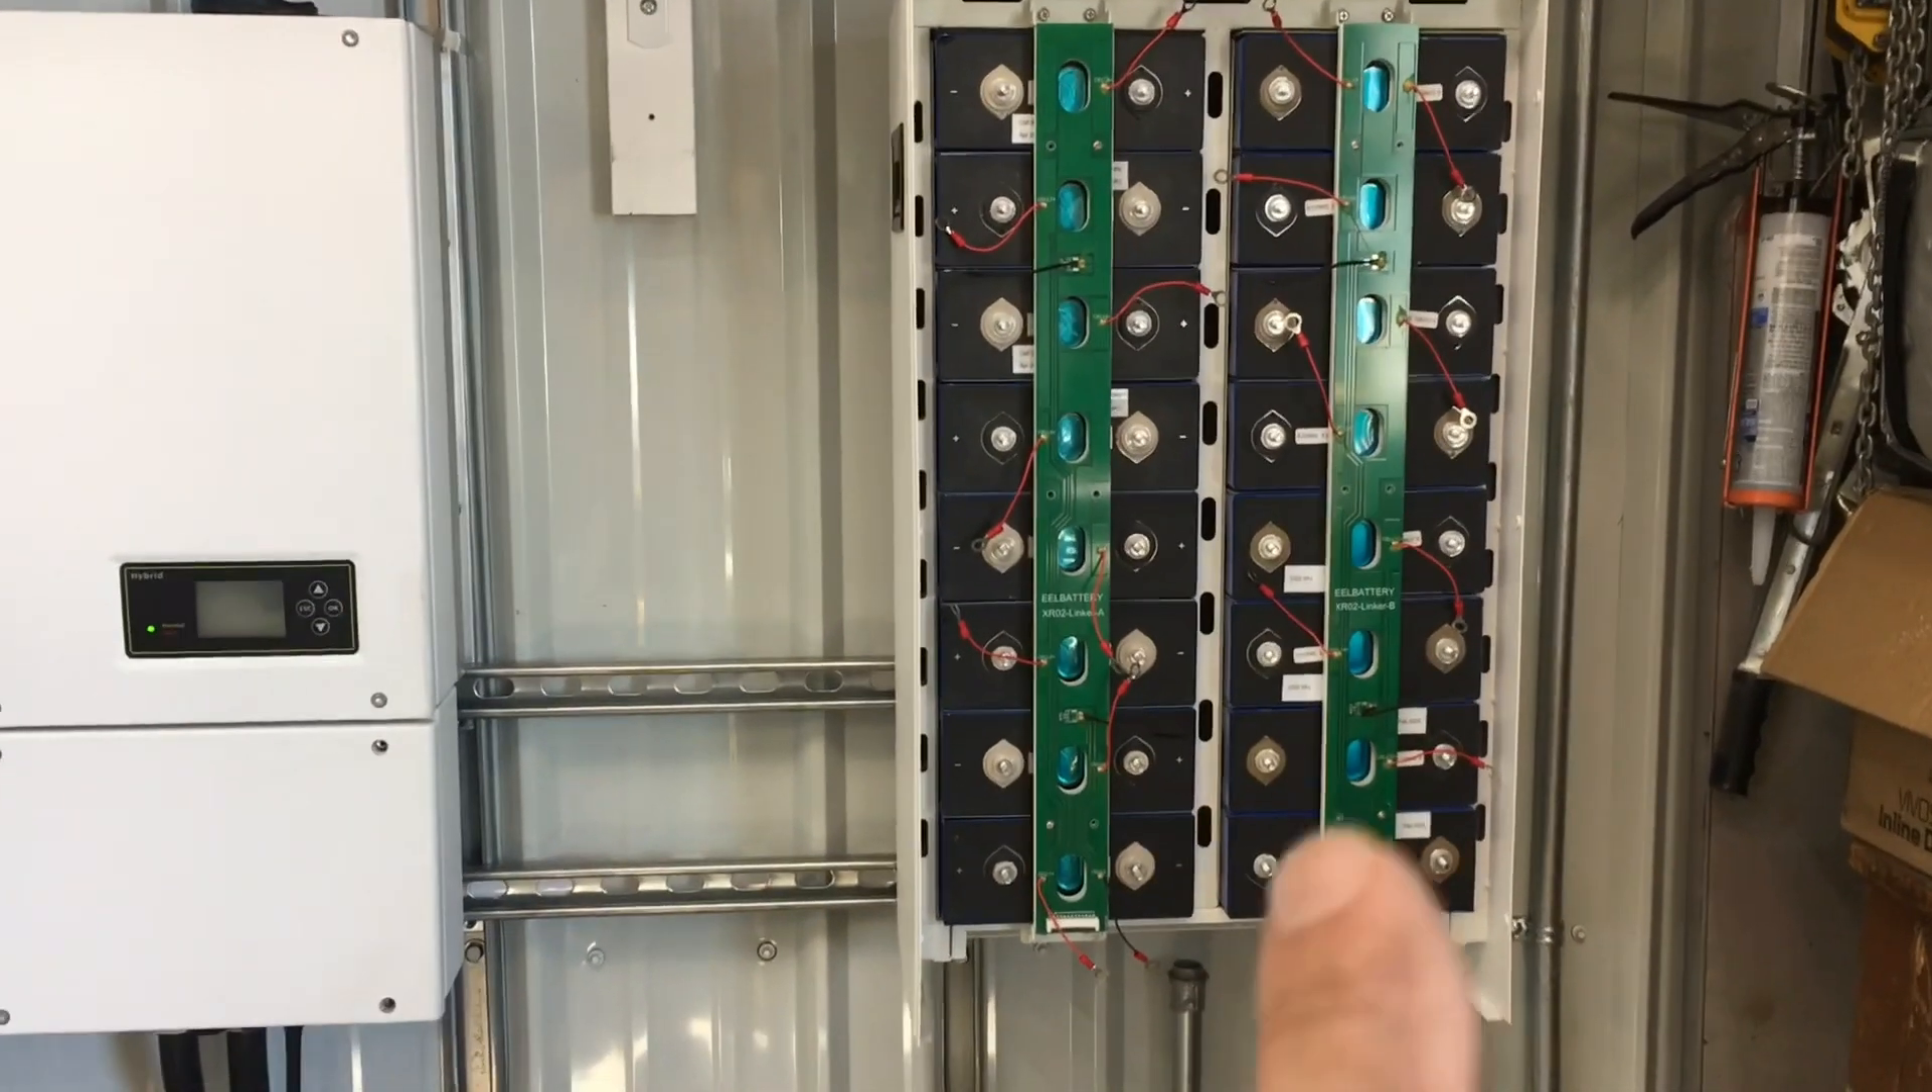We have the battery enclosure mounted on the wall and i've installed all 16 of the cells and then i've installed the linker bars which basically hold the batteries into the enclosure.